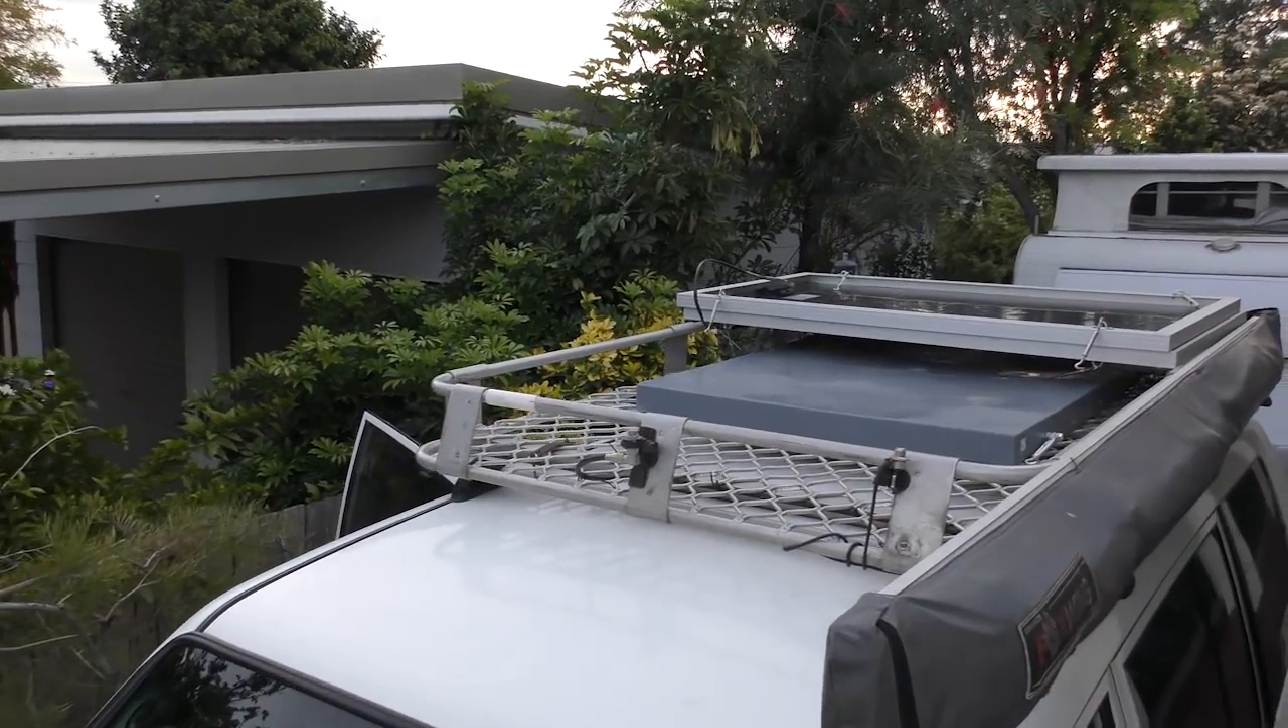So that's the addition of the 35-litre water tank to the top of the Pajero.